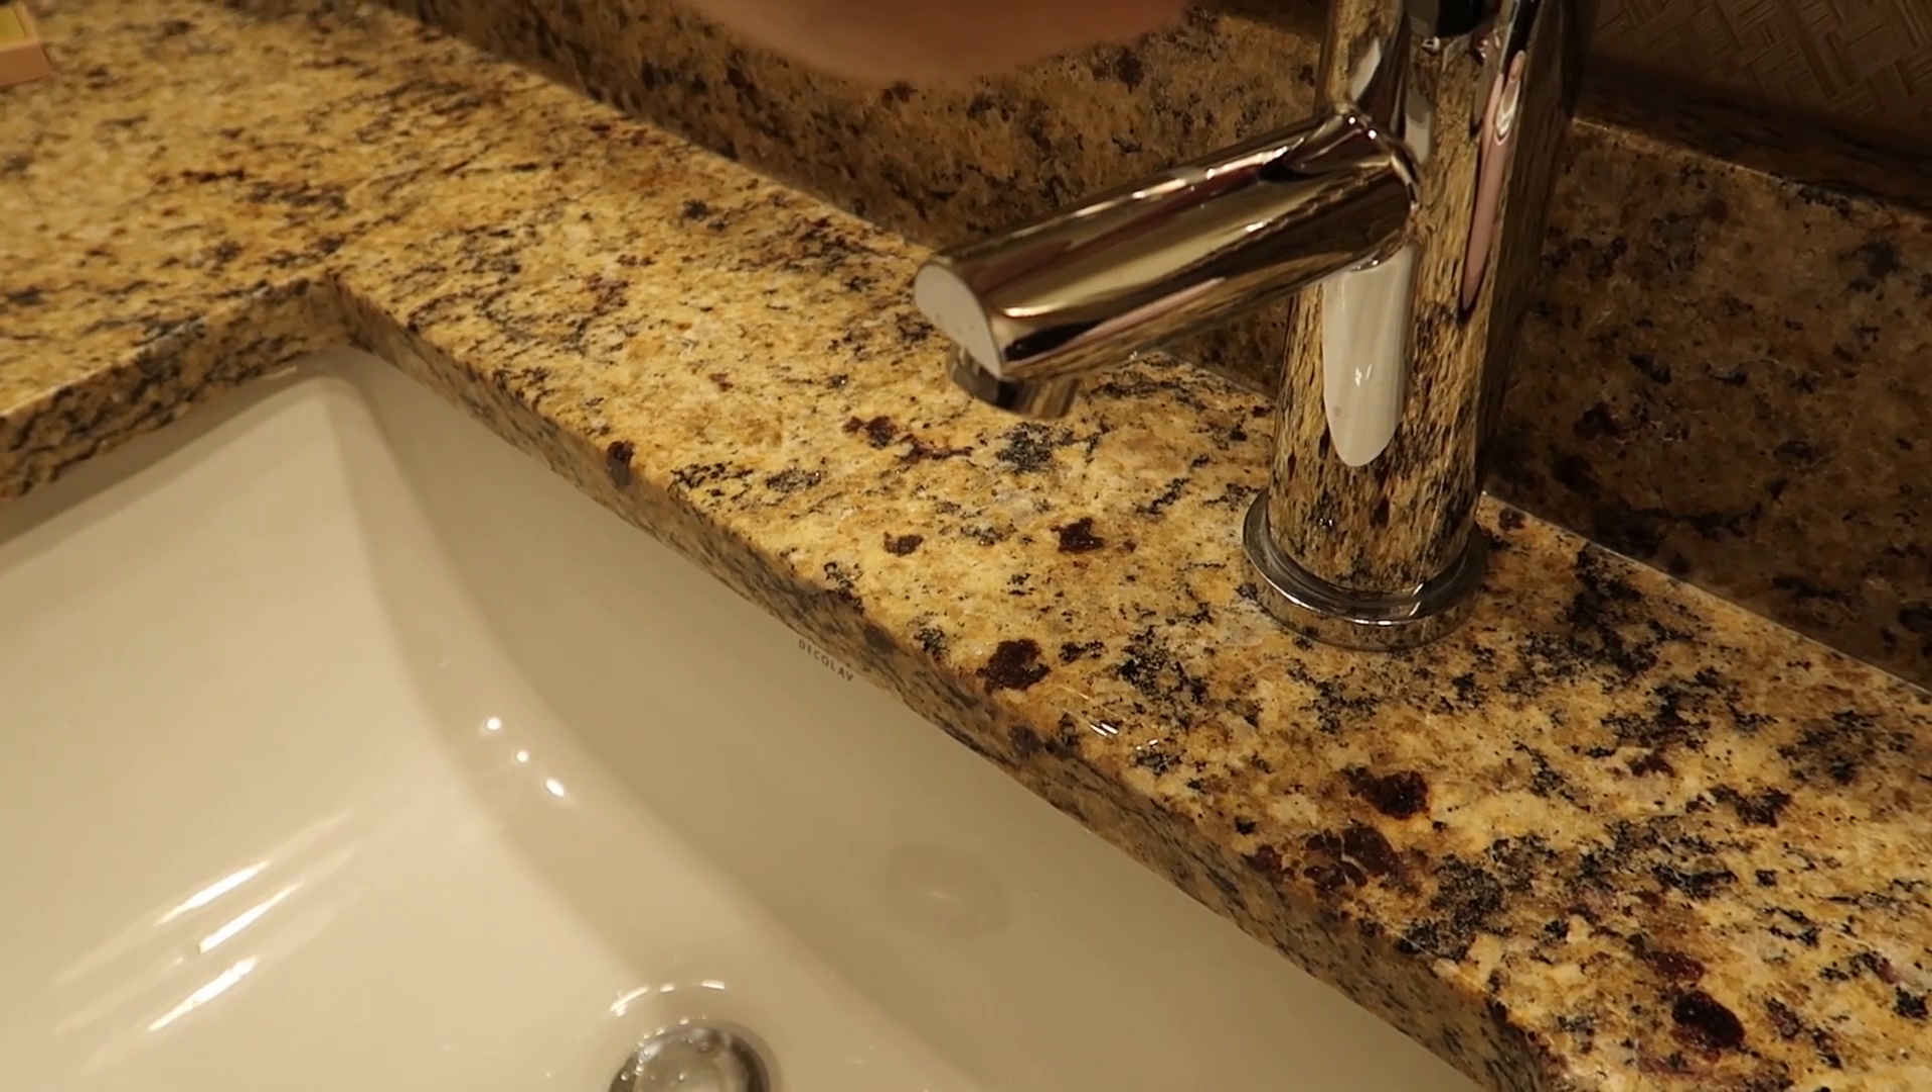And speaking of the wash basin, what was Hilton thinking with this faucet? It is too far away from the sink so when it's on a low setting the water doesn't even reach the sink and drips everywhere.